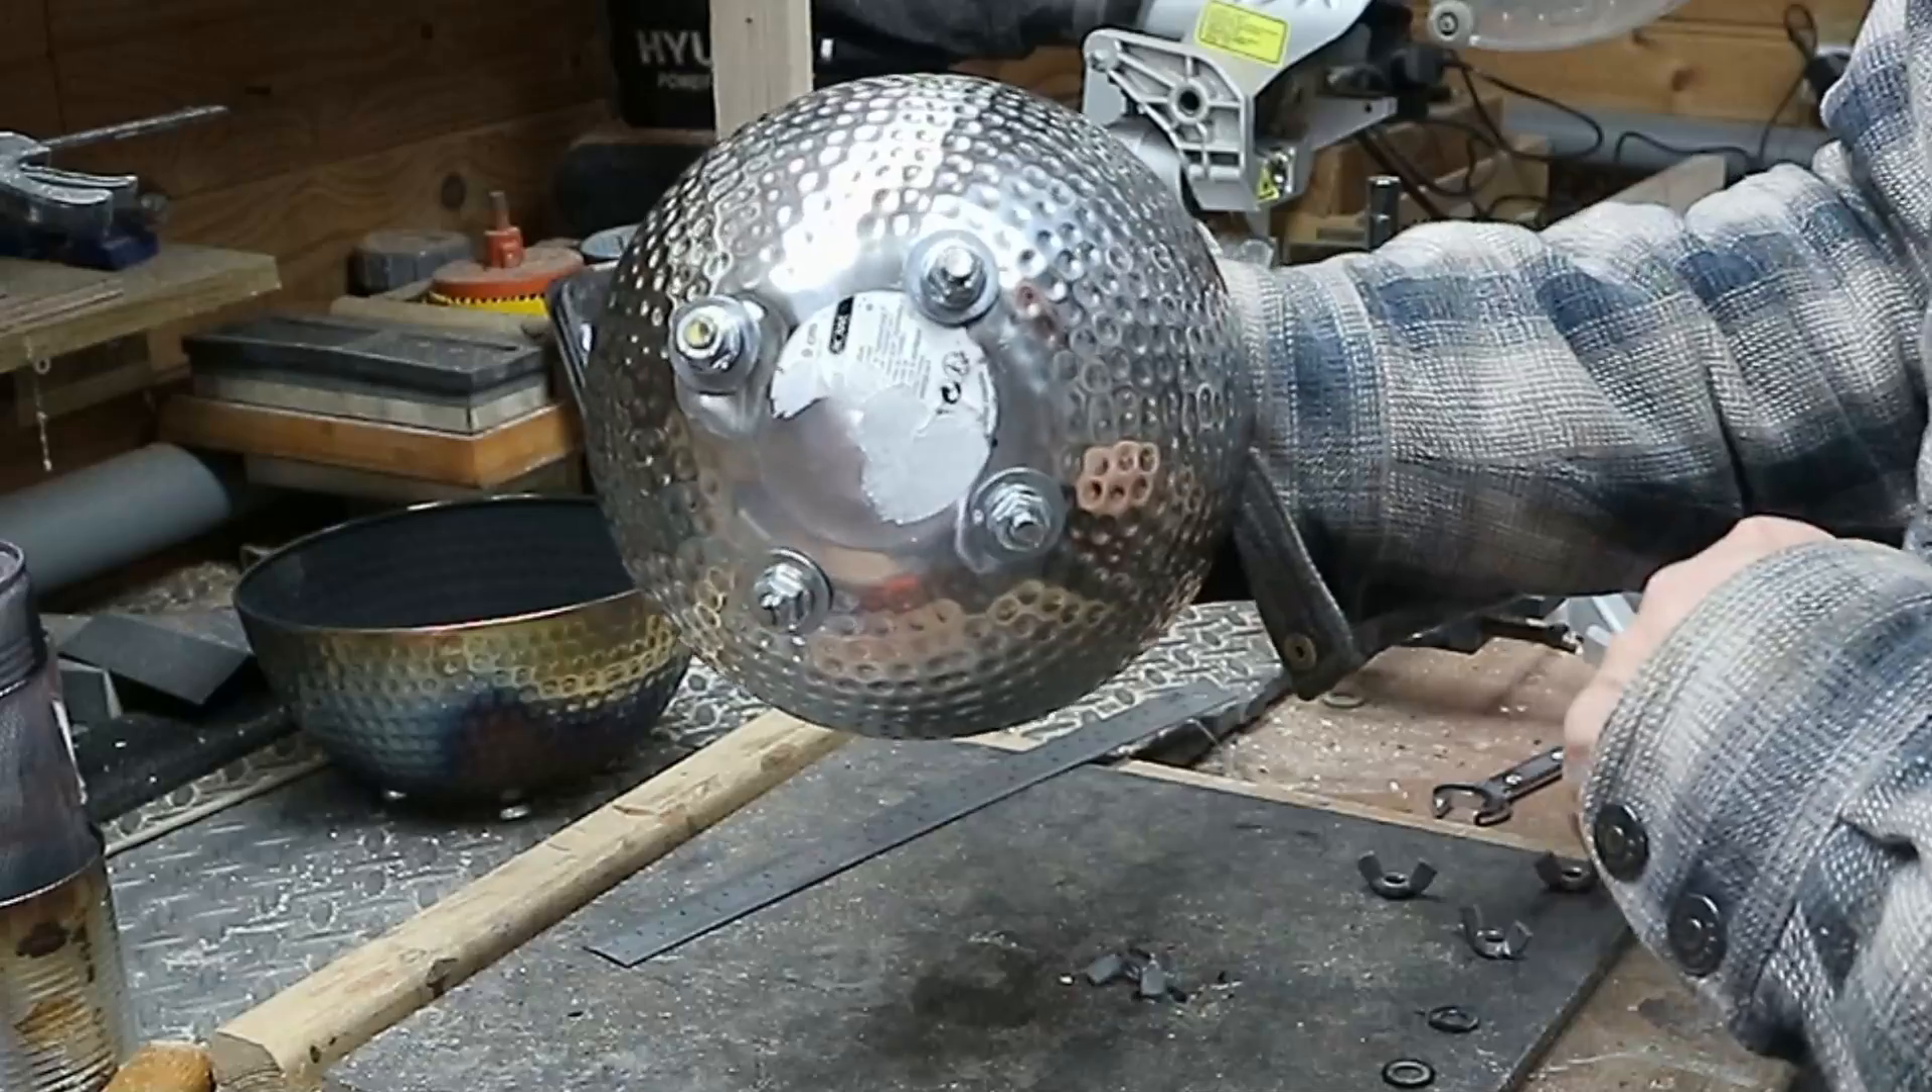Okay everybody, so what we have so far, we've got these four threaded rods drilled through this steel bowl, we've got some washers on there, we've got some nuts on there.